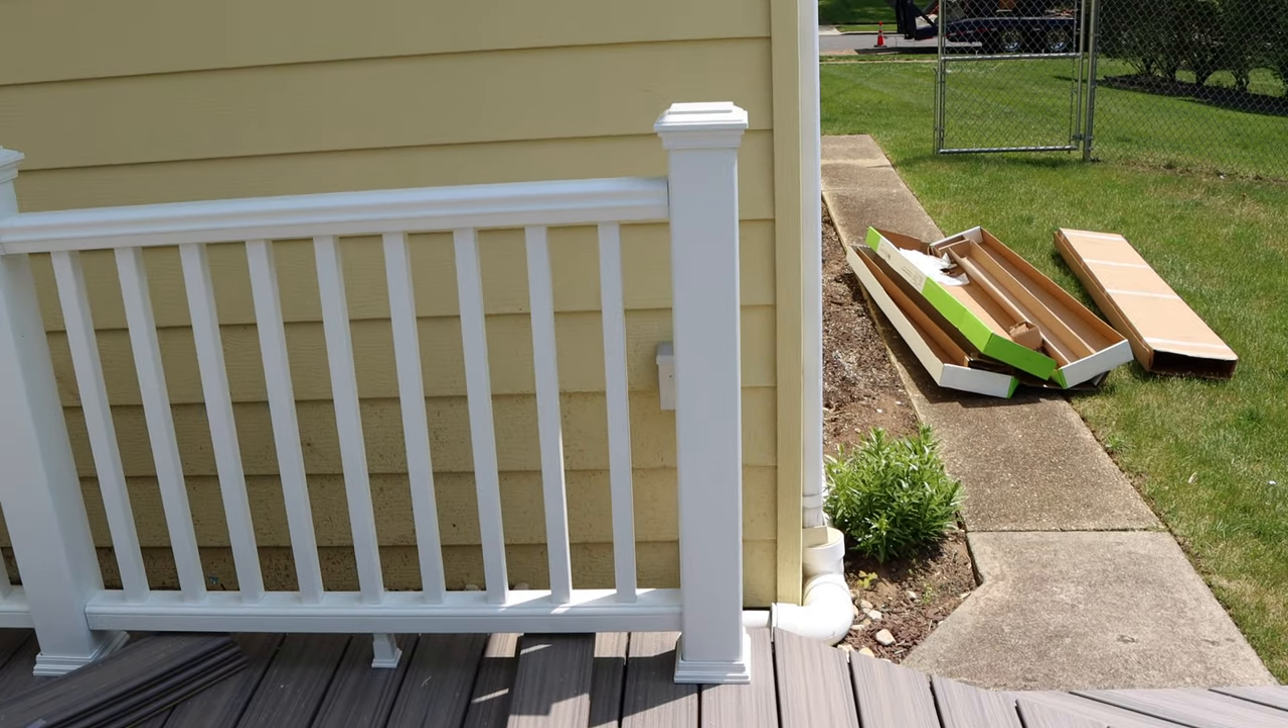This railing is now done.